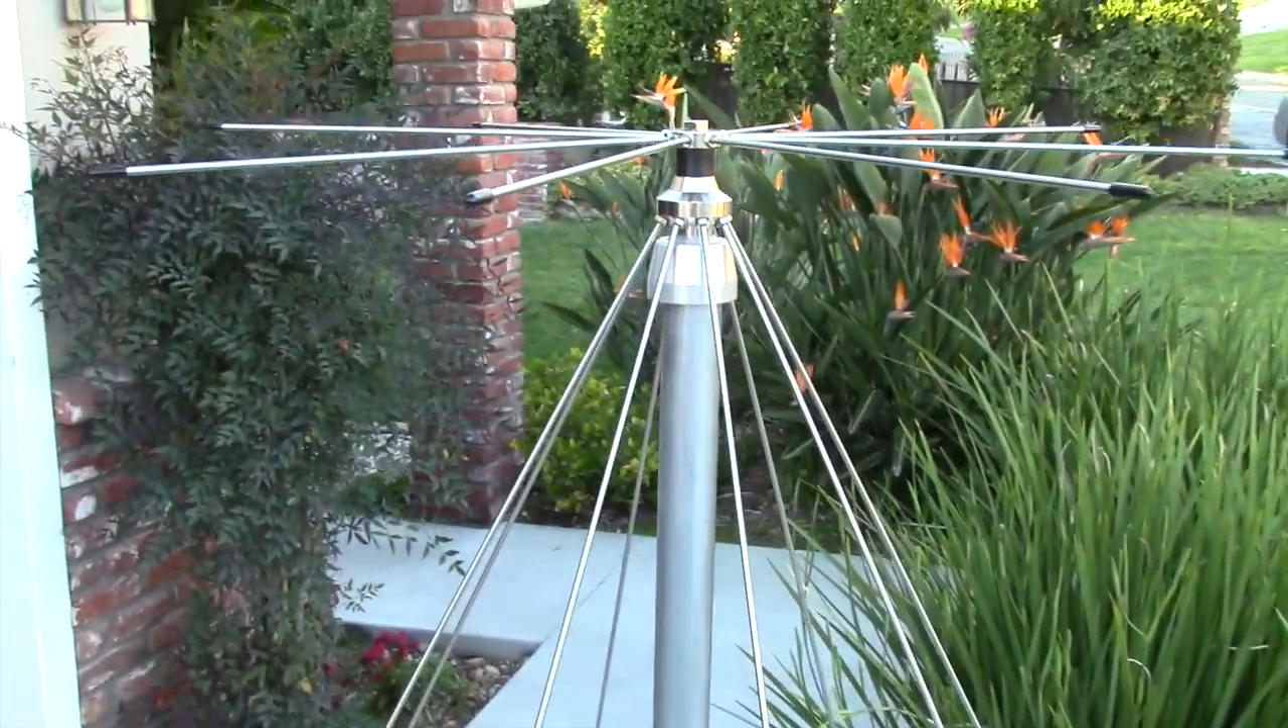As you can see I've installed all of the vertical elements and the antenna is ready to go on the roof.